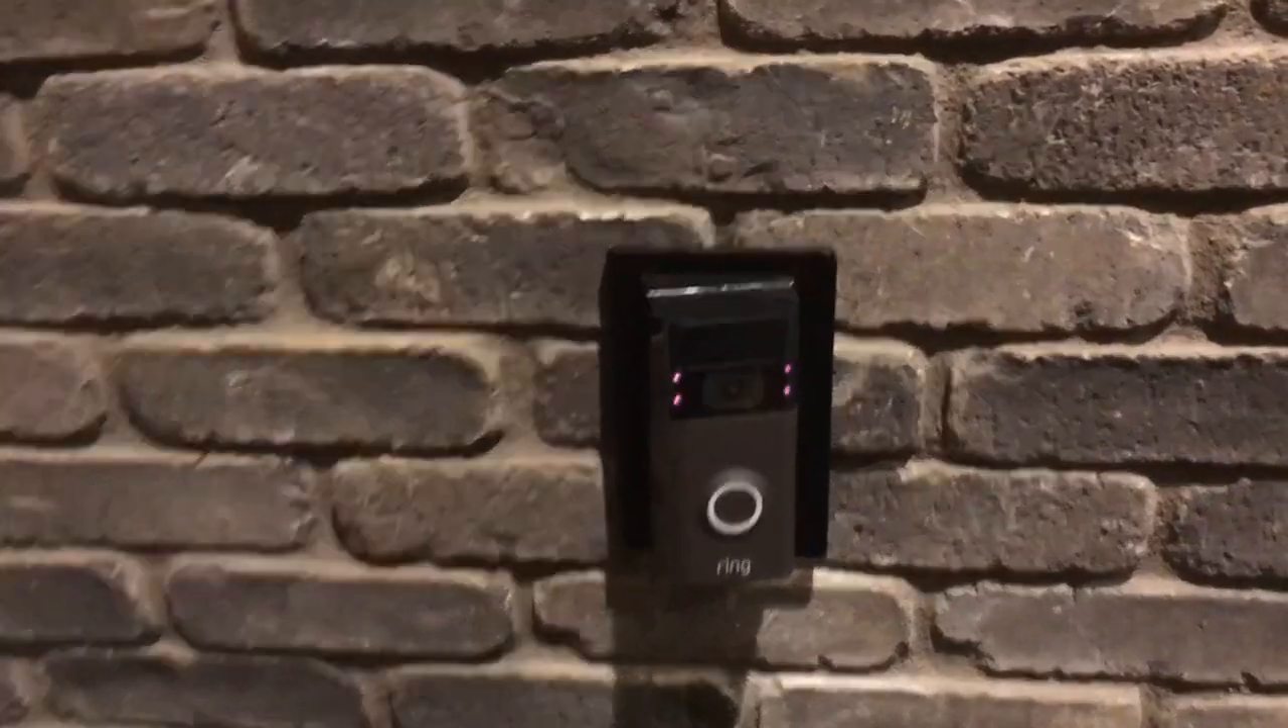Here's the finished product the doorbell looks pretty good mounted on that bracket.